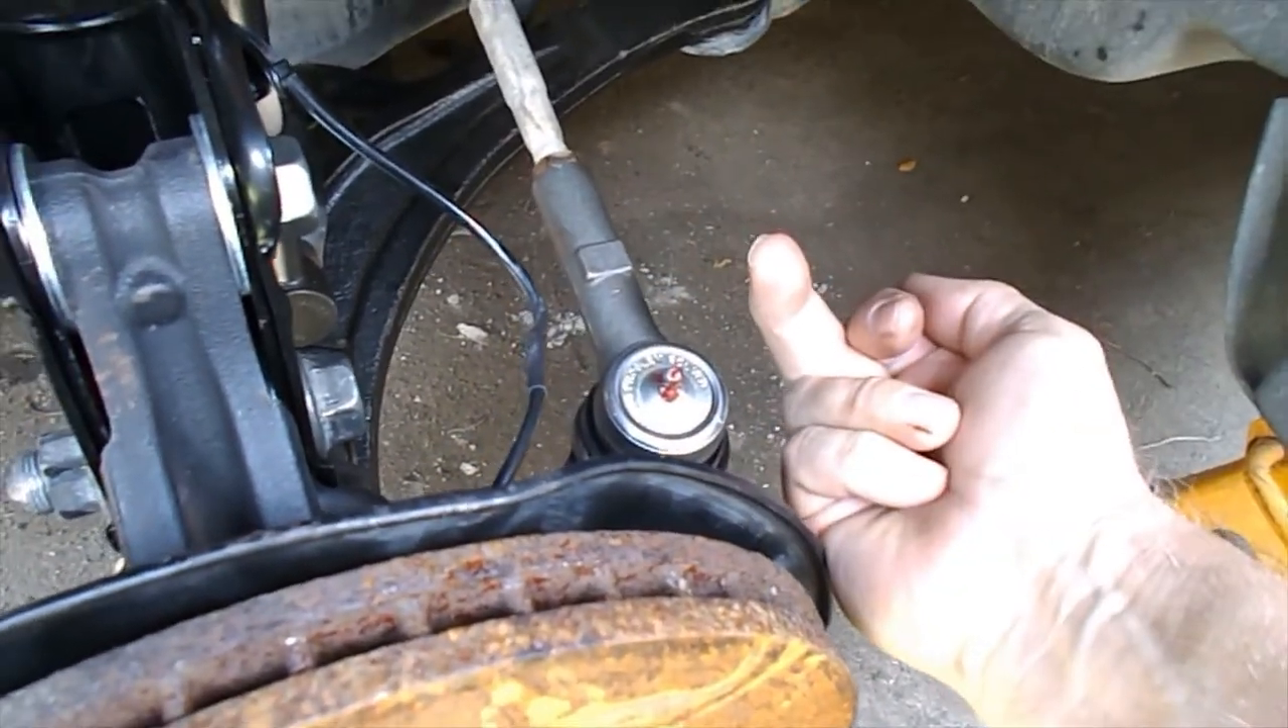So what you you can see now that the tie rod is on top of the knuckle what they call on top of the knuckle instead of coming from underneath.